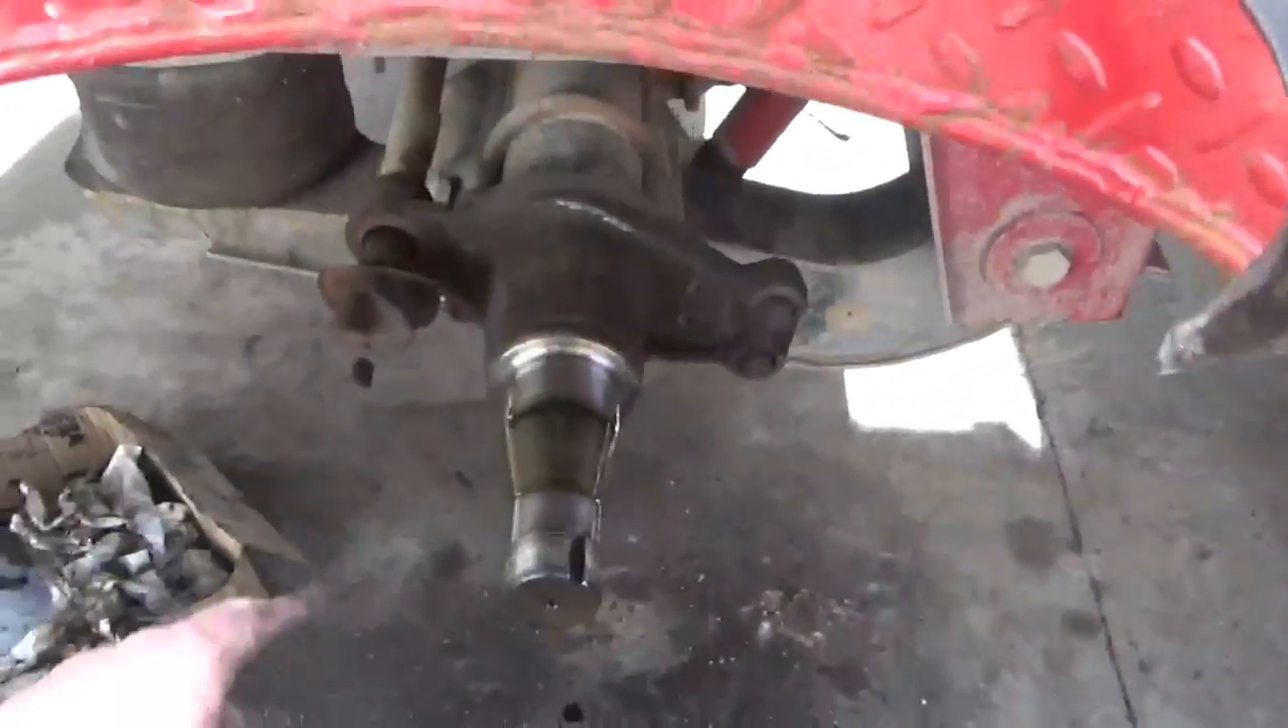I just pulled the last hub off. I took the nuts off.